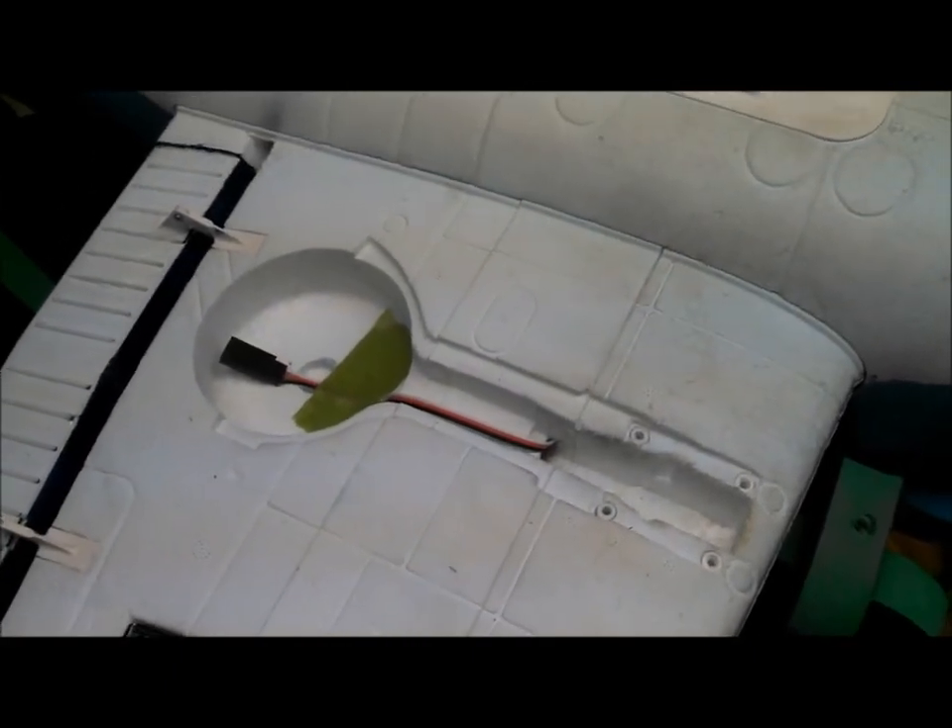I've removed the stock unit and you can see the servo extension that I pulled back with the the retract extension.